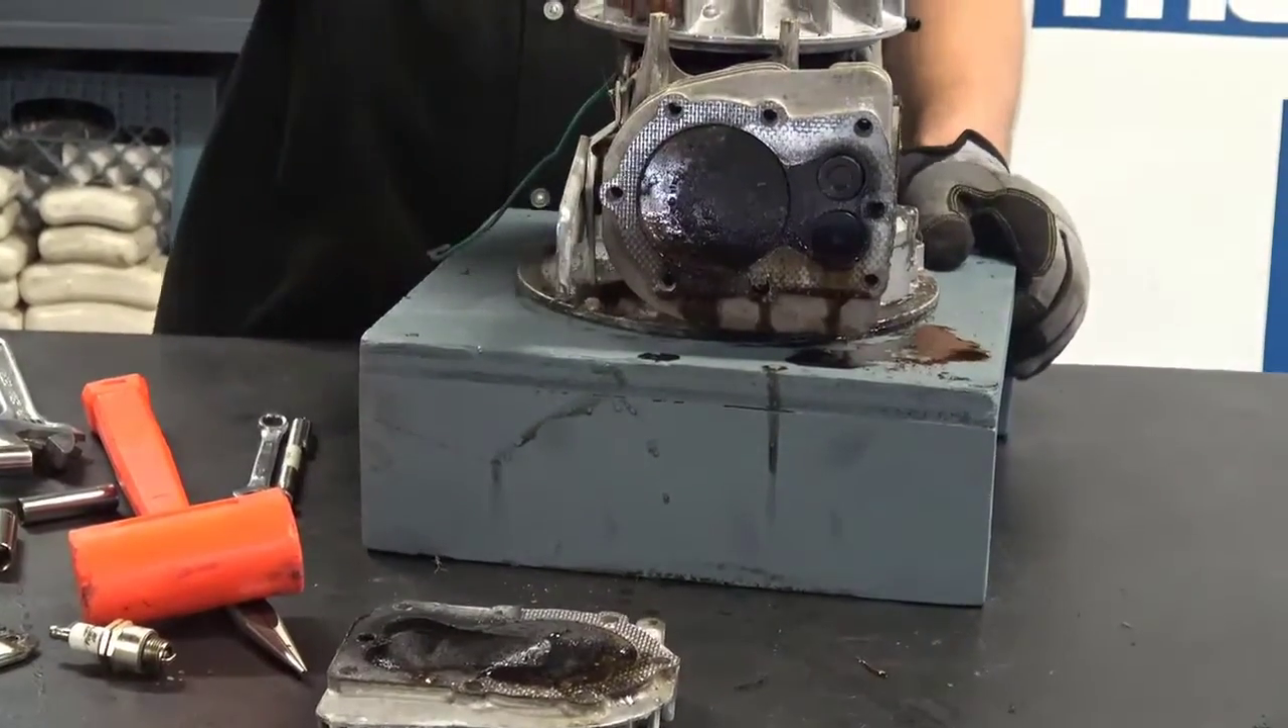Now that I have the cylinder head off, let's go ahead and rotate this motor just for fun and run it through the four stroke cycle.